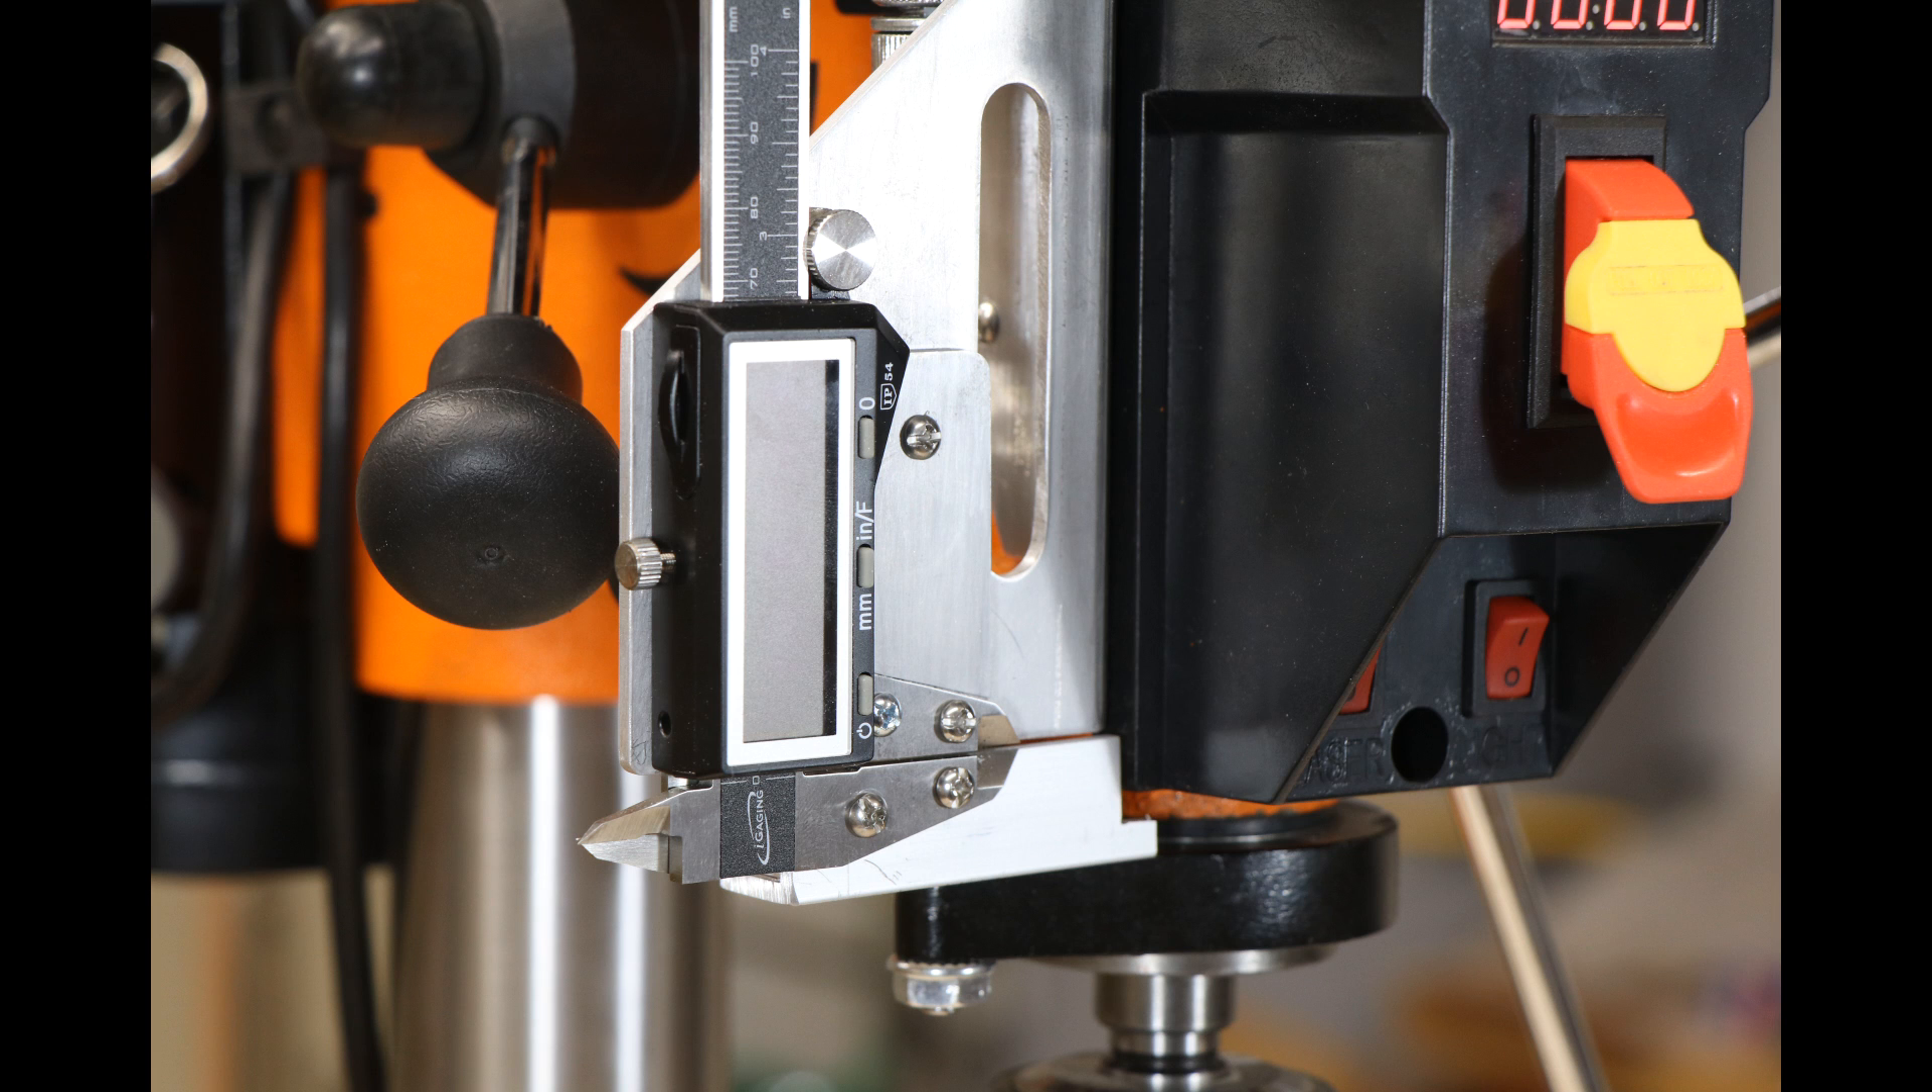Here's the caliper fully installed and operational.